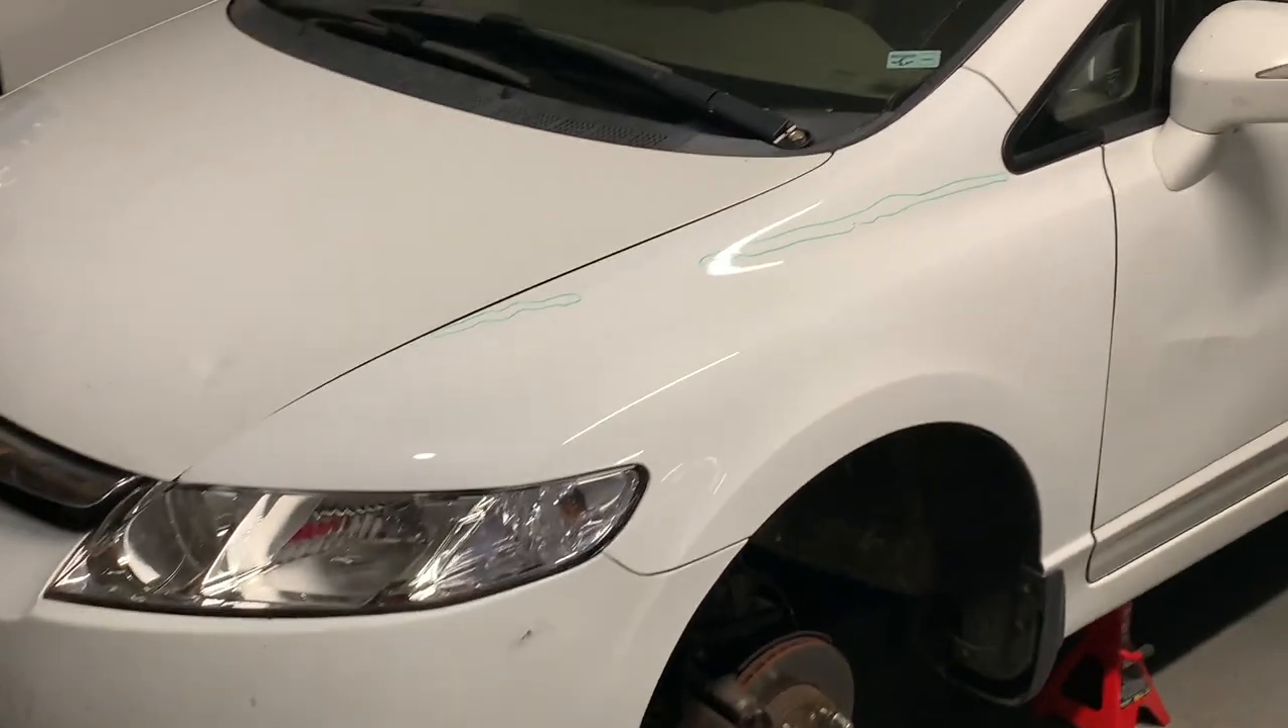Alright, so we just got it all finished, got the headlights in, got the fender on.